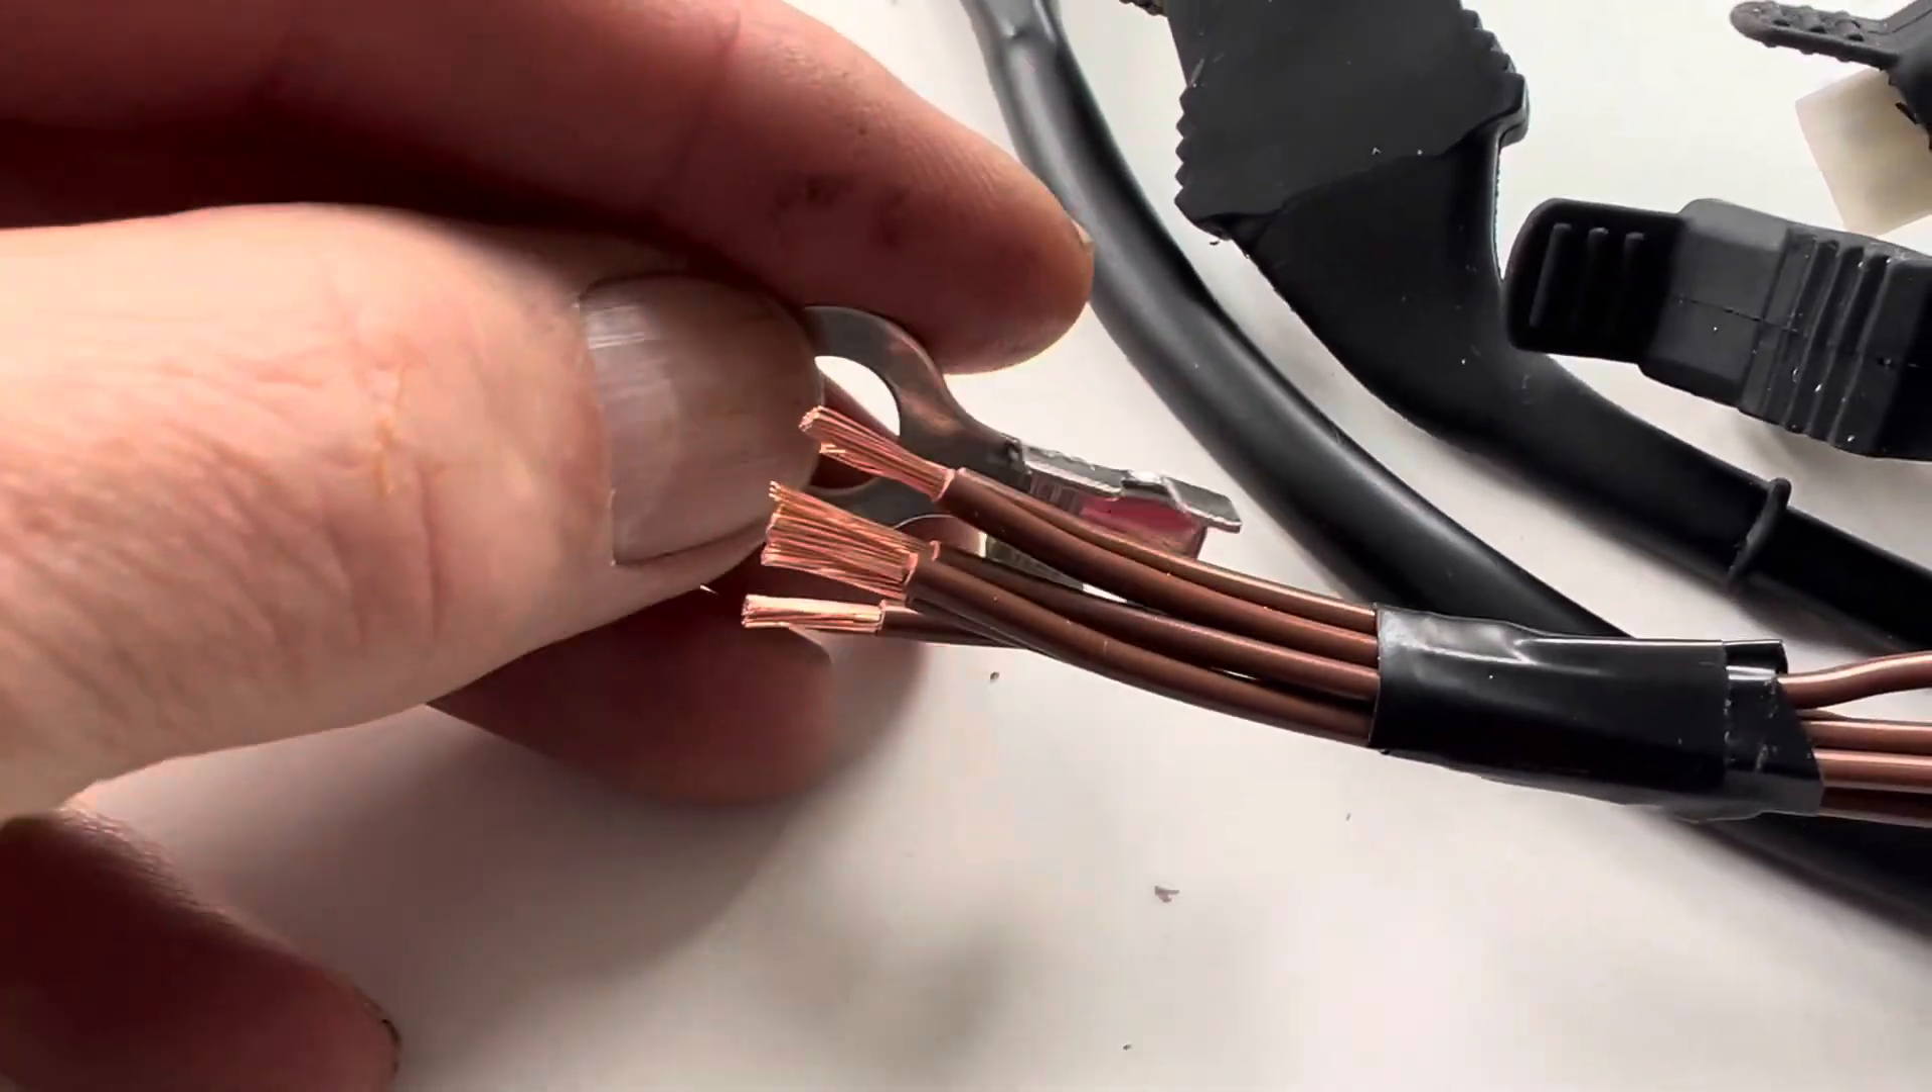The last thing we have to do is add on the earth terminal here and what i've done is i've just temporarily taped all the wires together so they can't move.